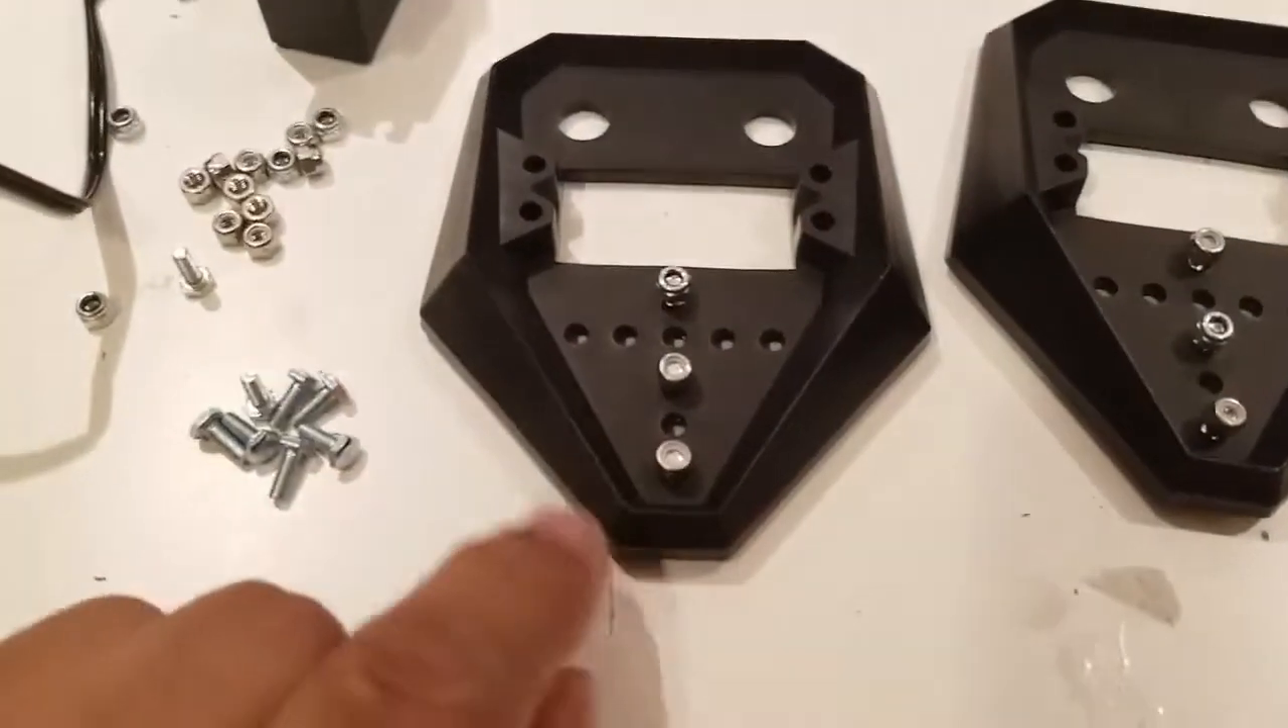So I've put the 8mm screw hex heads on the claw assembly.